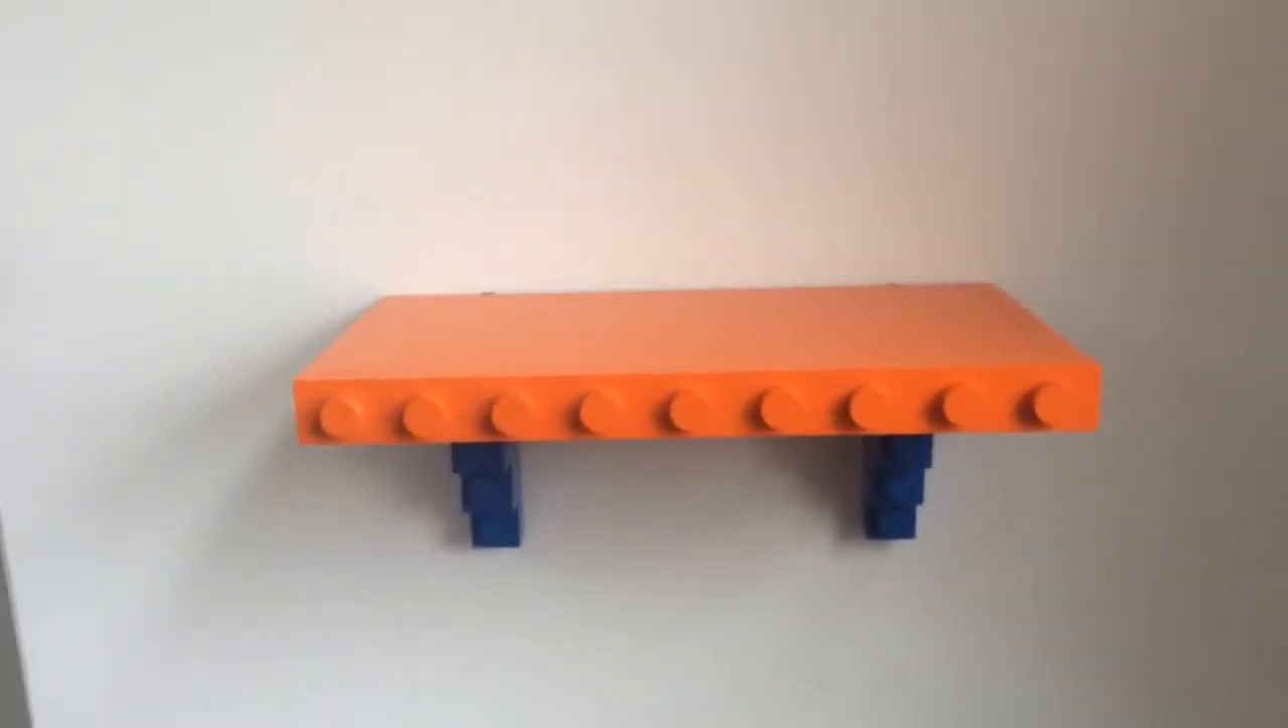All right, so here we are we got the first shelf hung up Orange shelf with the blue brackets so you can see.